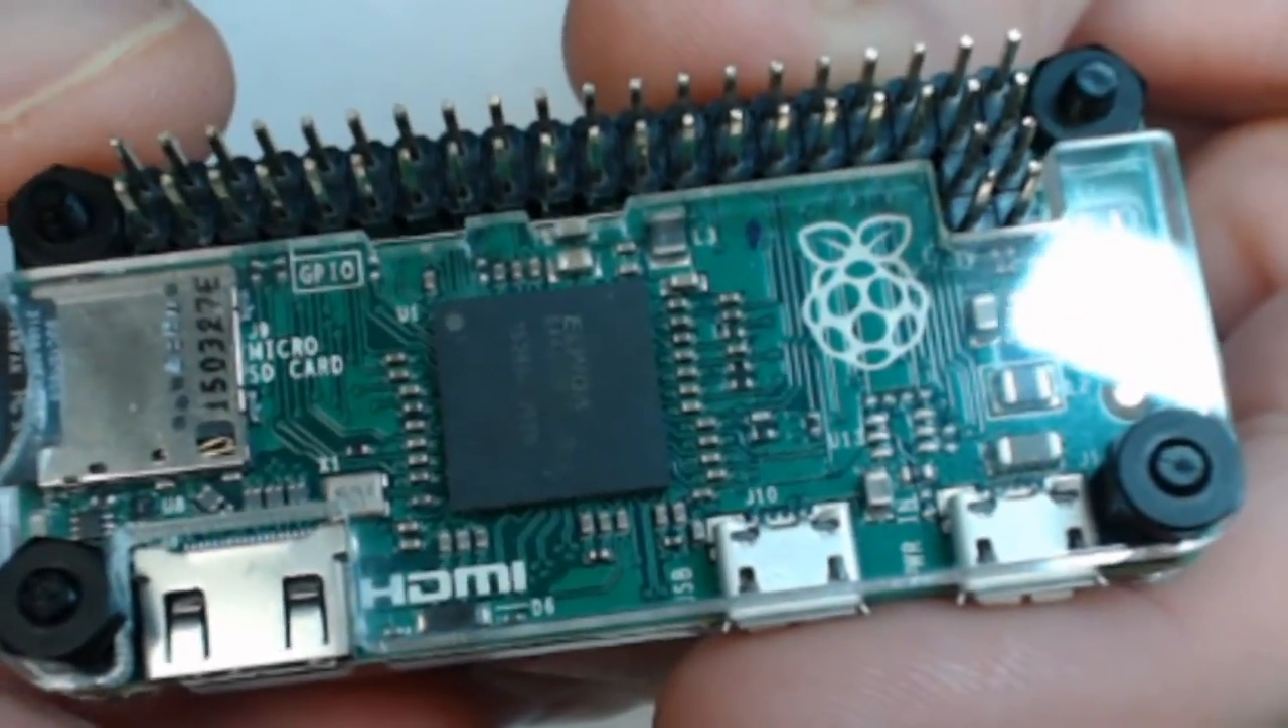So, after I got the GPIO pins soldered in, I went ahead and put the case on from Adafruit.